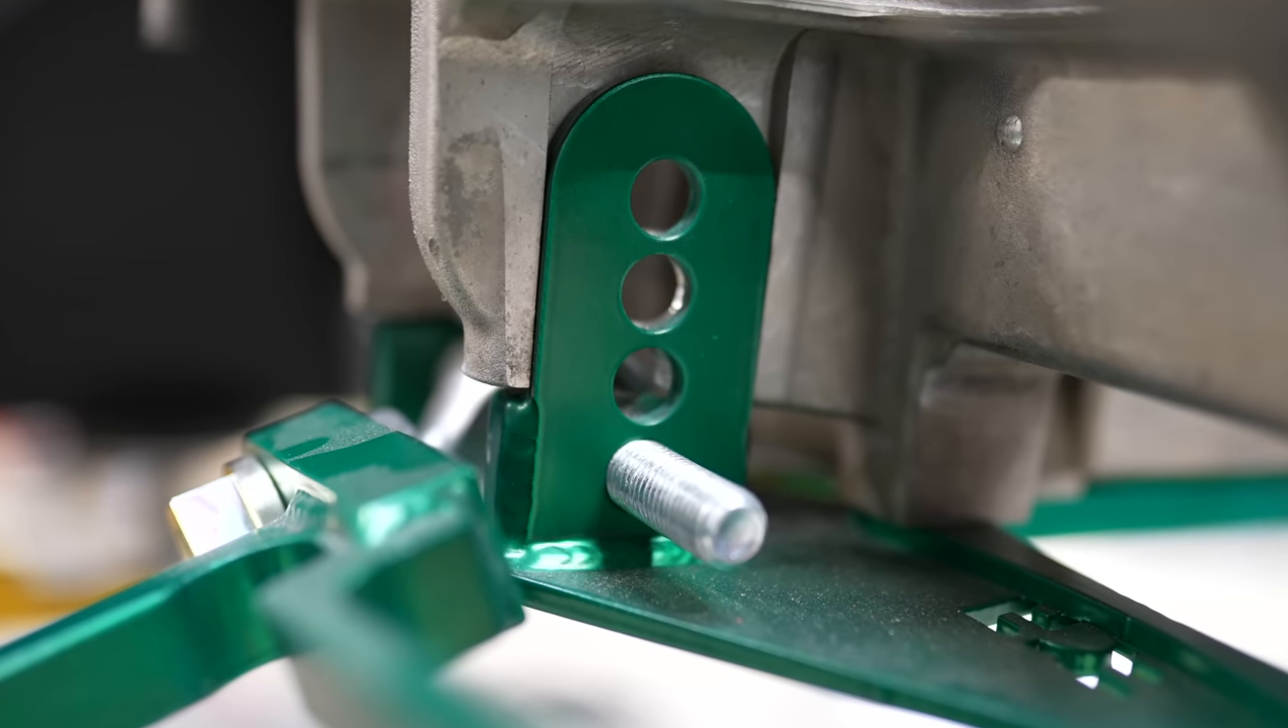Last but not least is our anti -squat bracket. You can see it here installed on the subframe where we currently have it in the lowest anti -squat position.